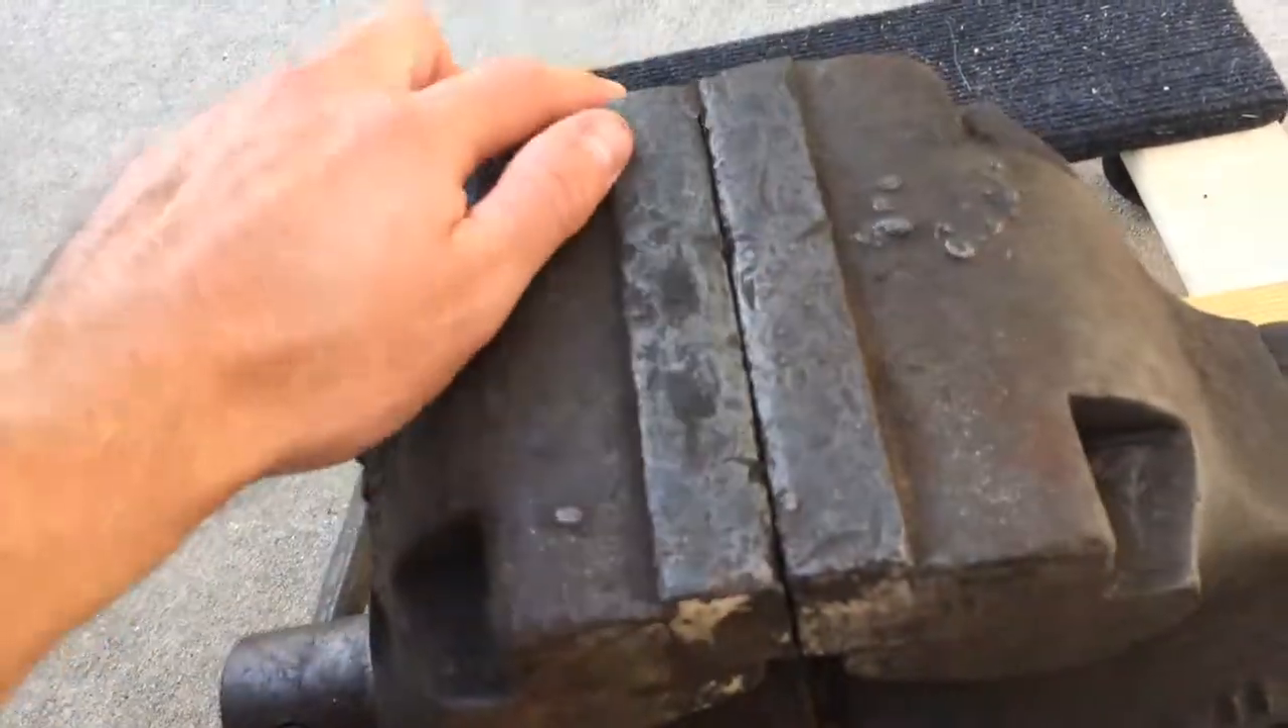The jaws meet, they line up evenly, but they do have quite a bit of wear.